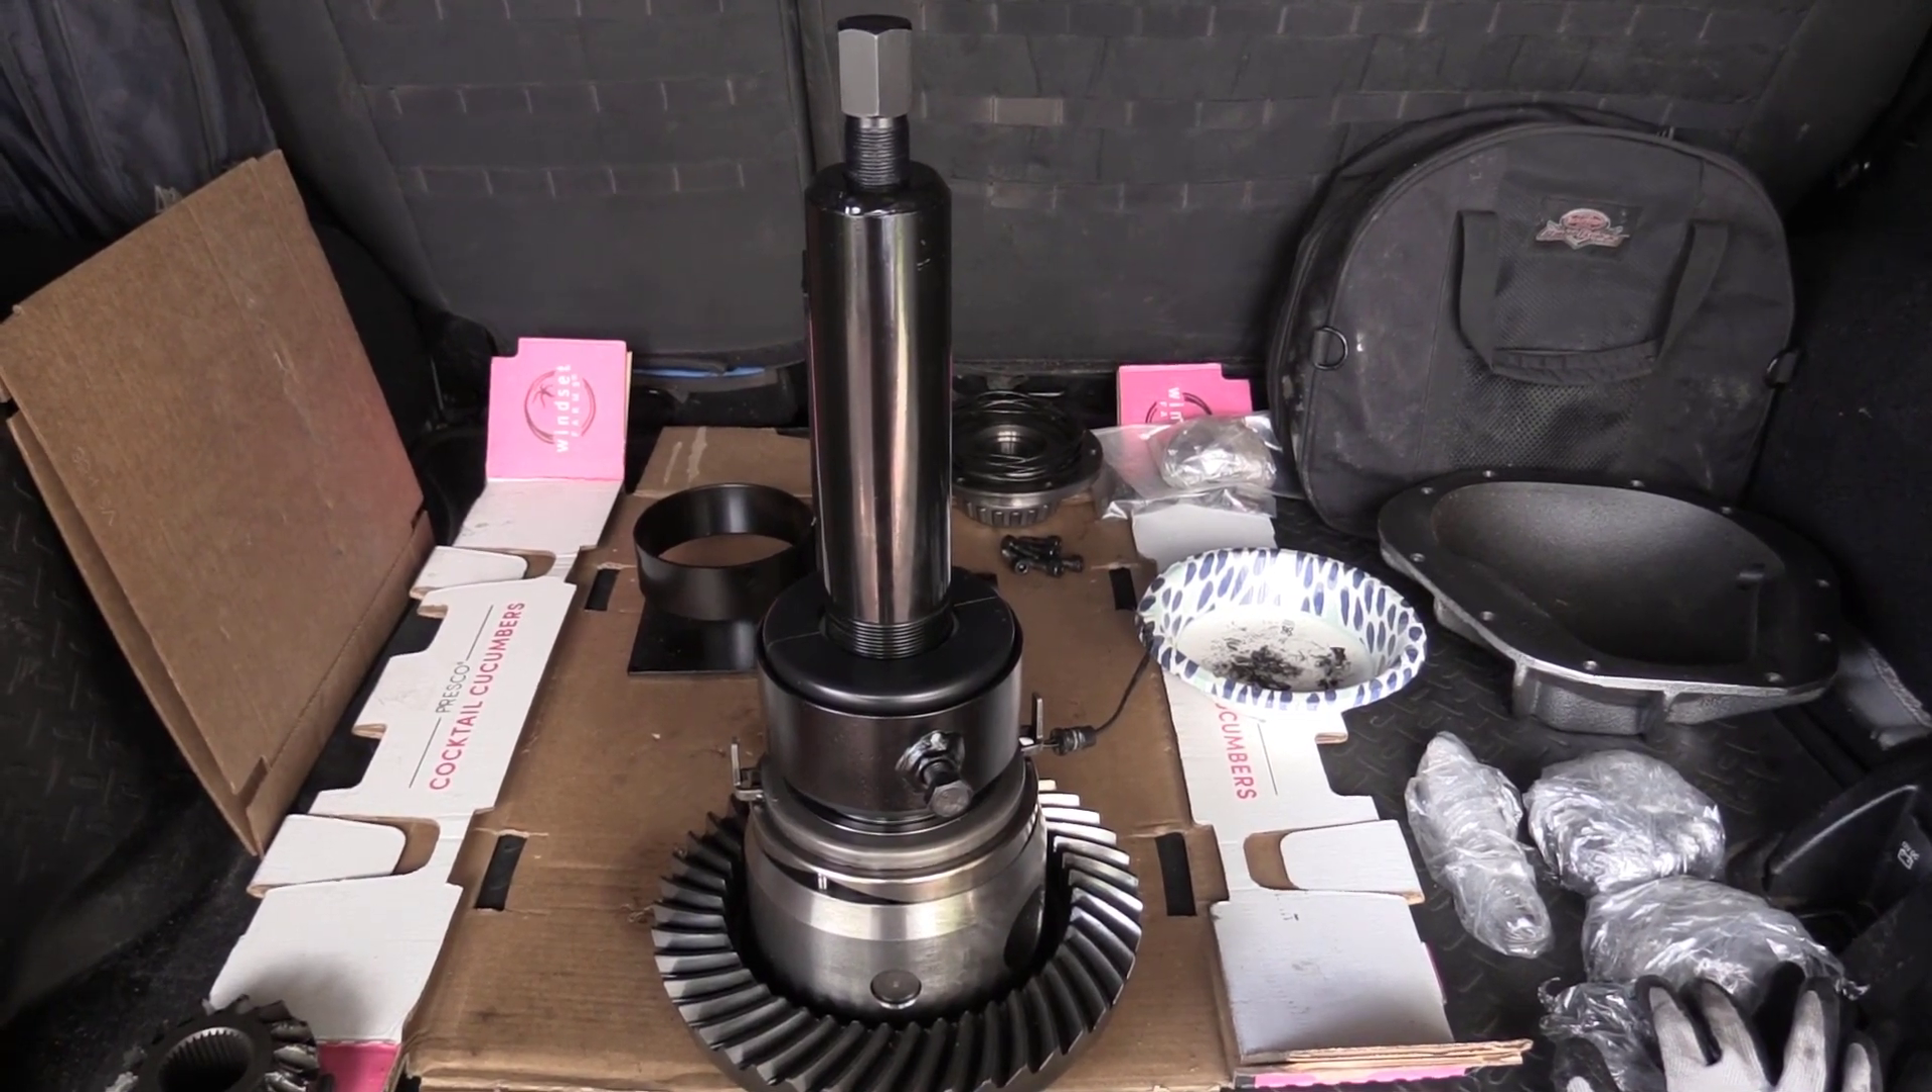And here is the tool completely installed and ready for the impact gun.